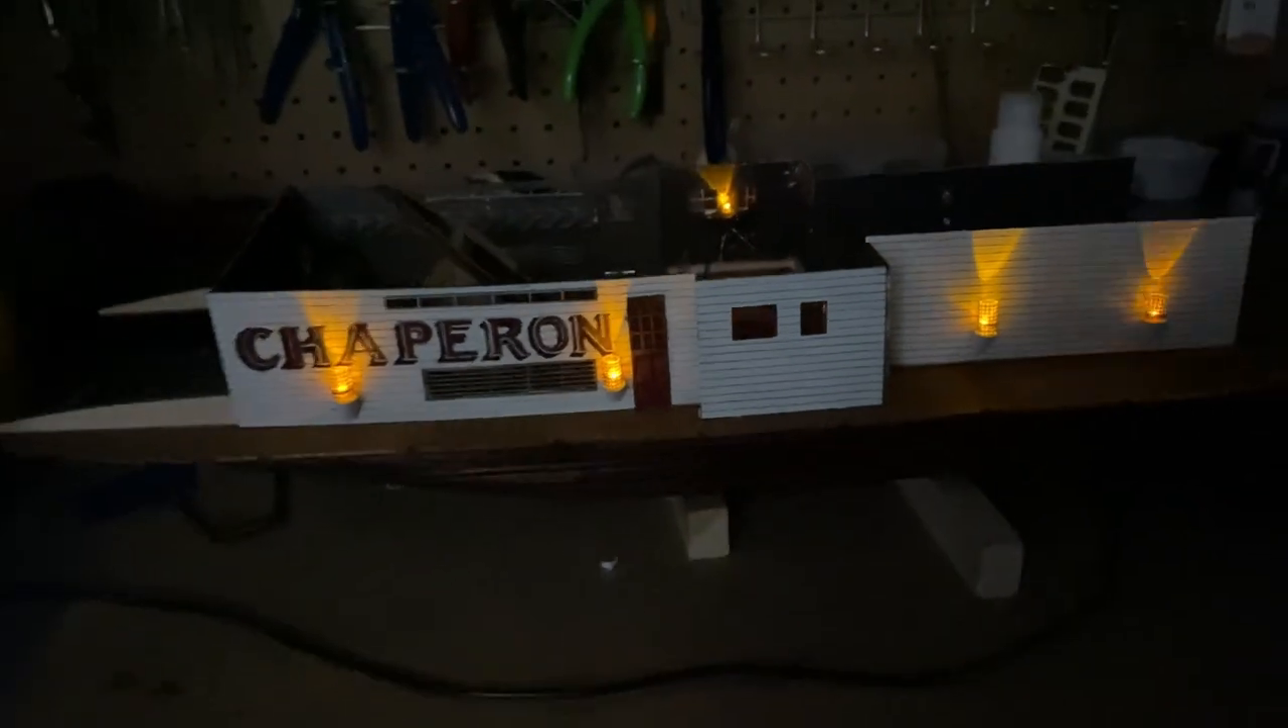I've hooked up the lanterns on the lower deck.